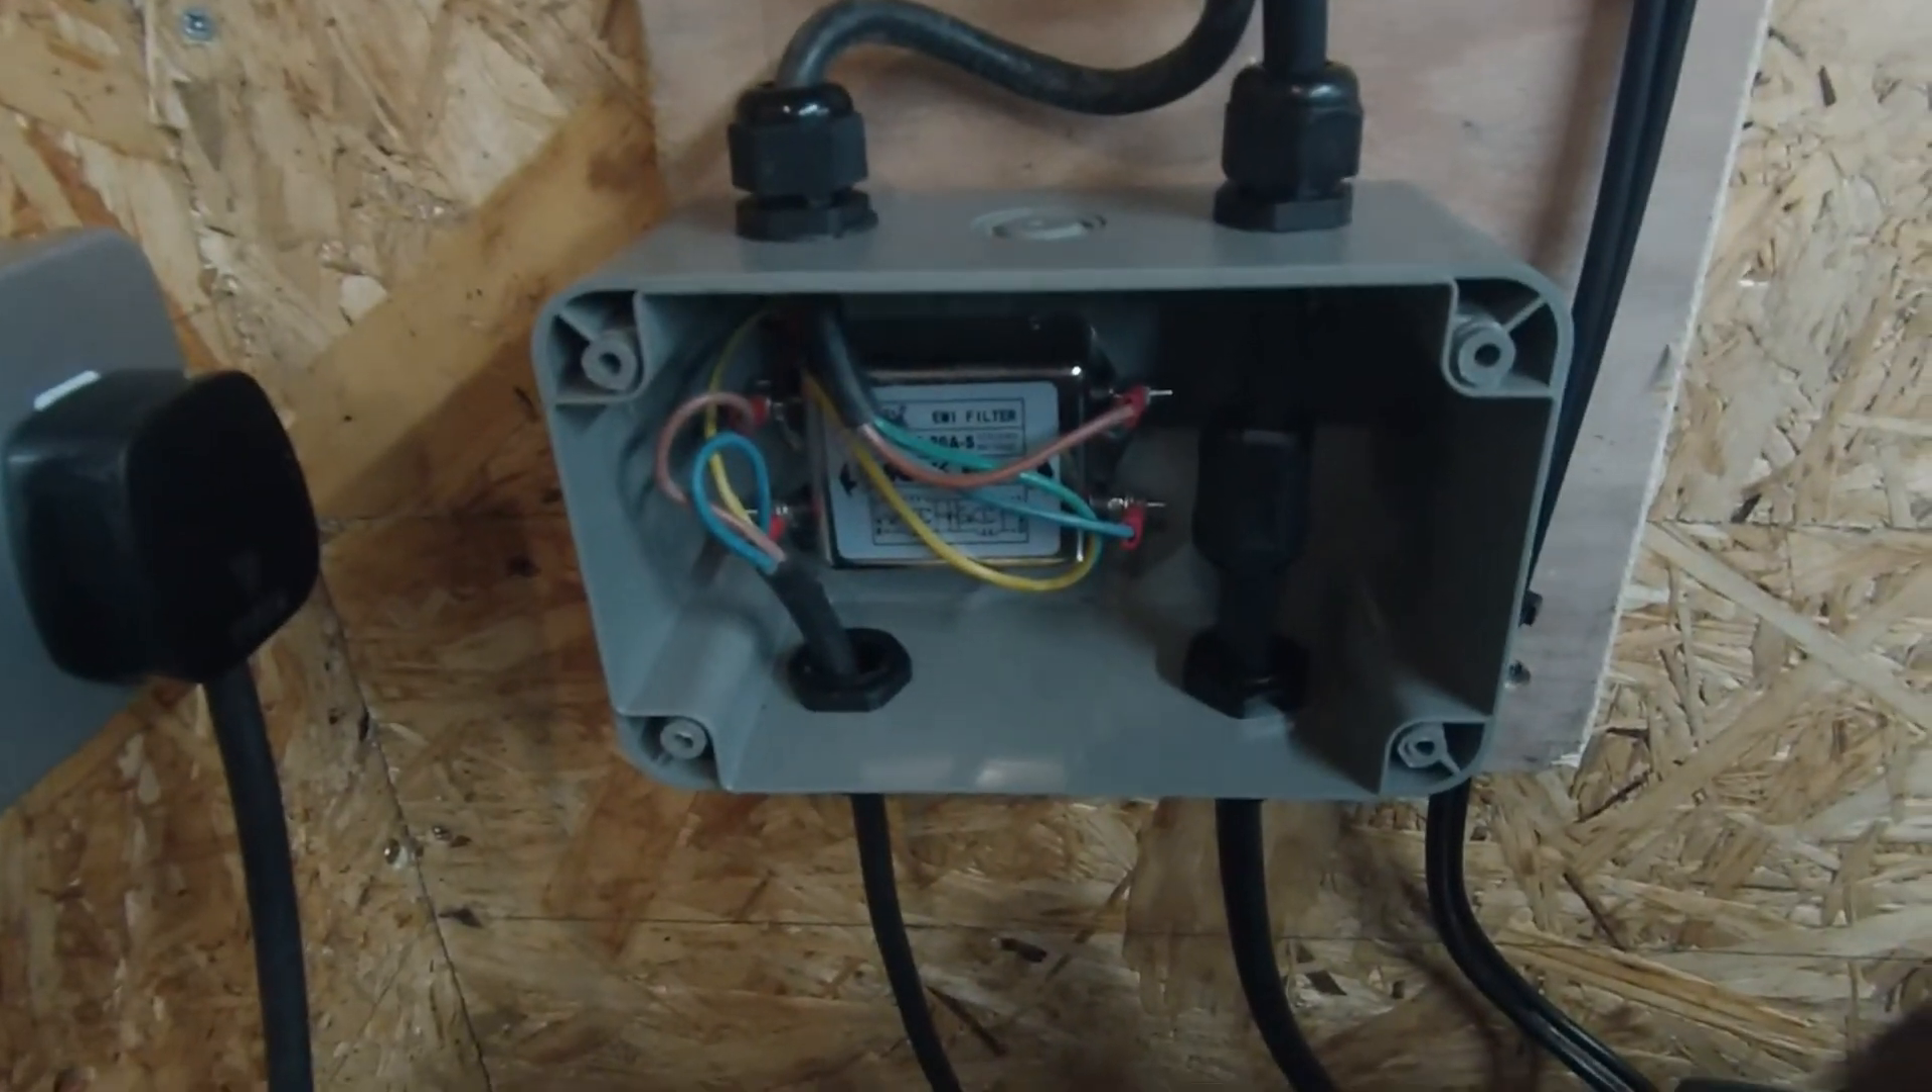Got the box Fitted there Just got to put the lid on it.